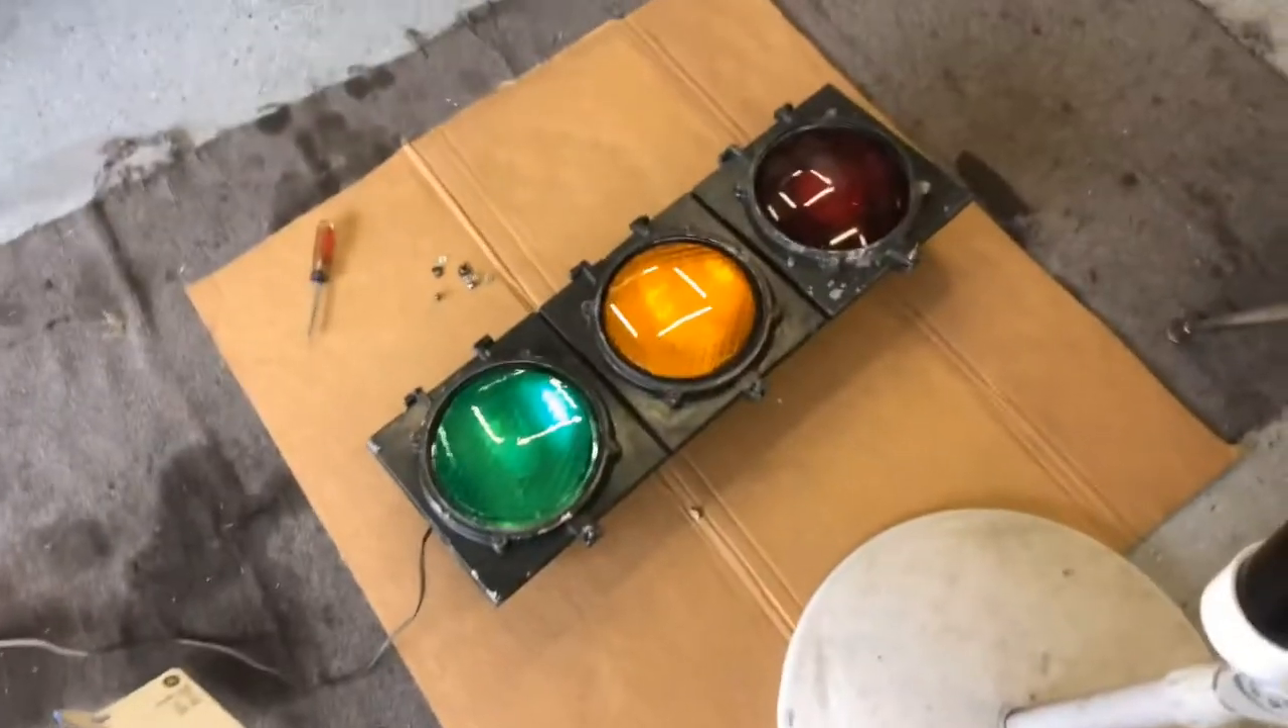Well the plastic lenses aren't quite exactly the right ones. But they fit.